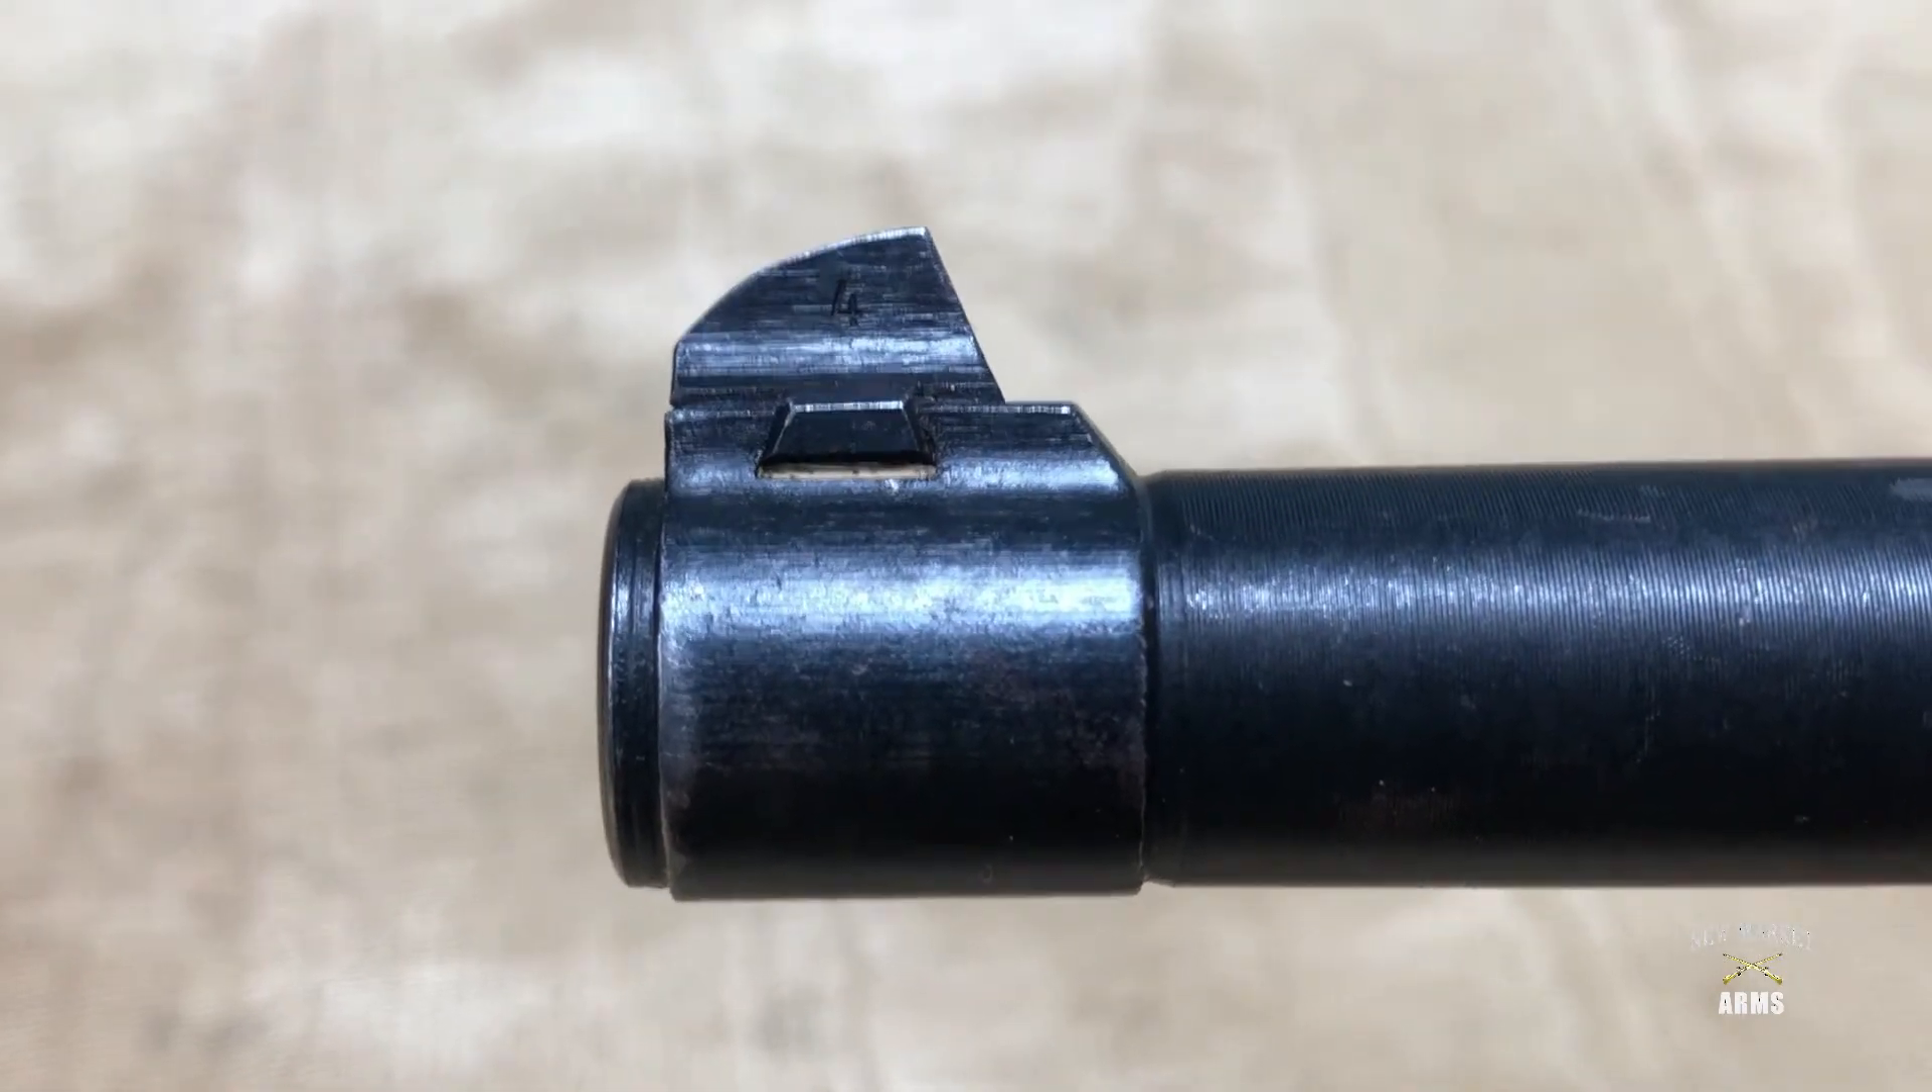One thing I'd point out here is the gap between the front sight blade dovetail and the dovetail on the bottom, which is the base.